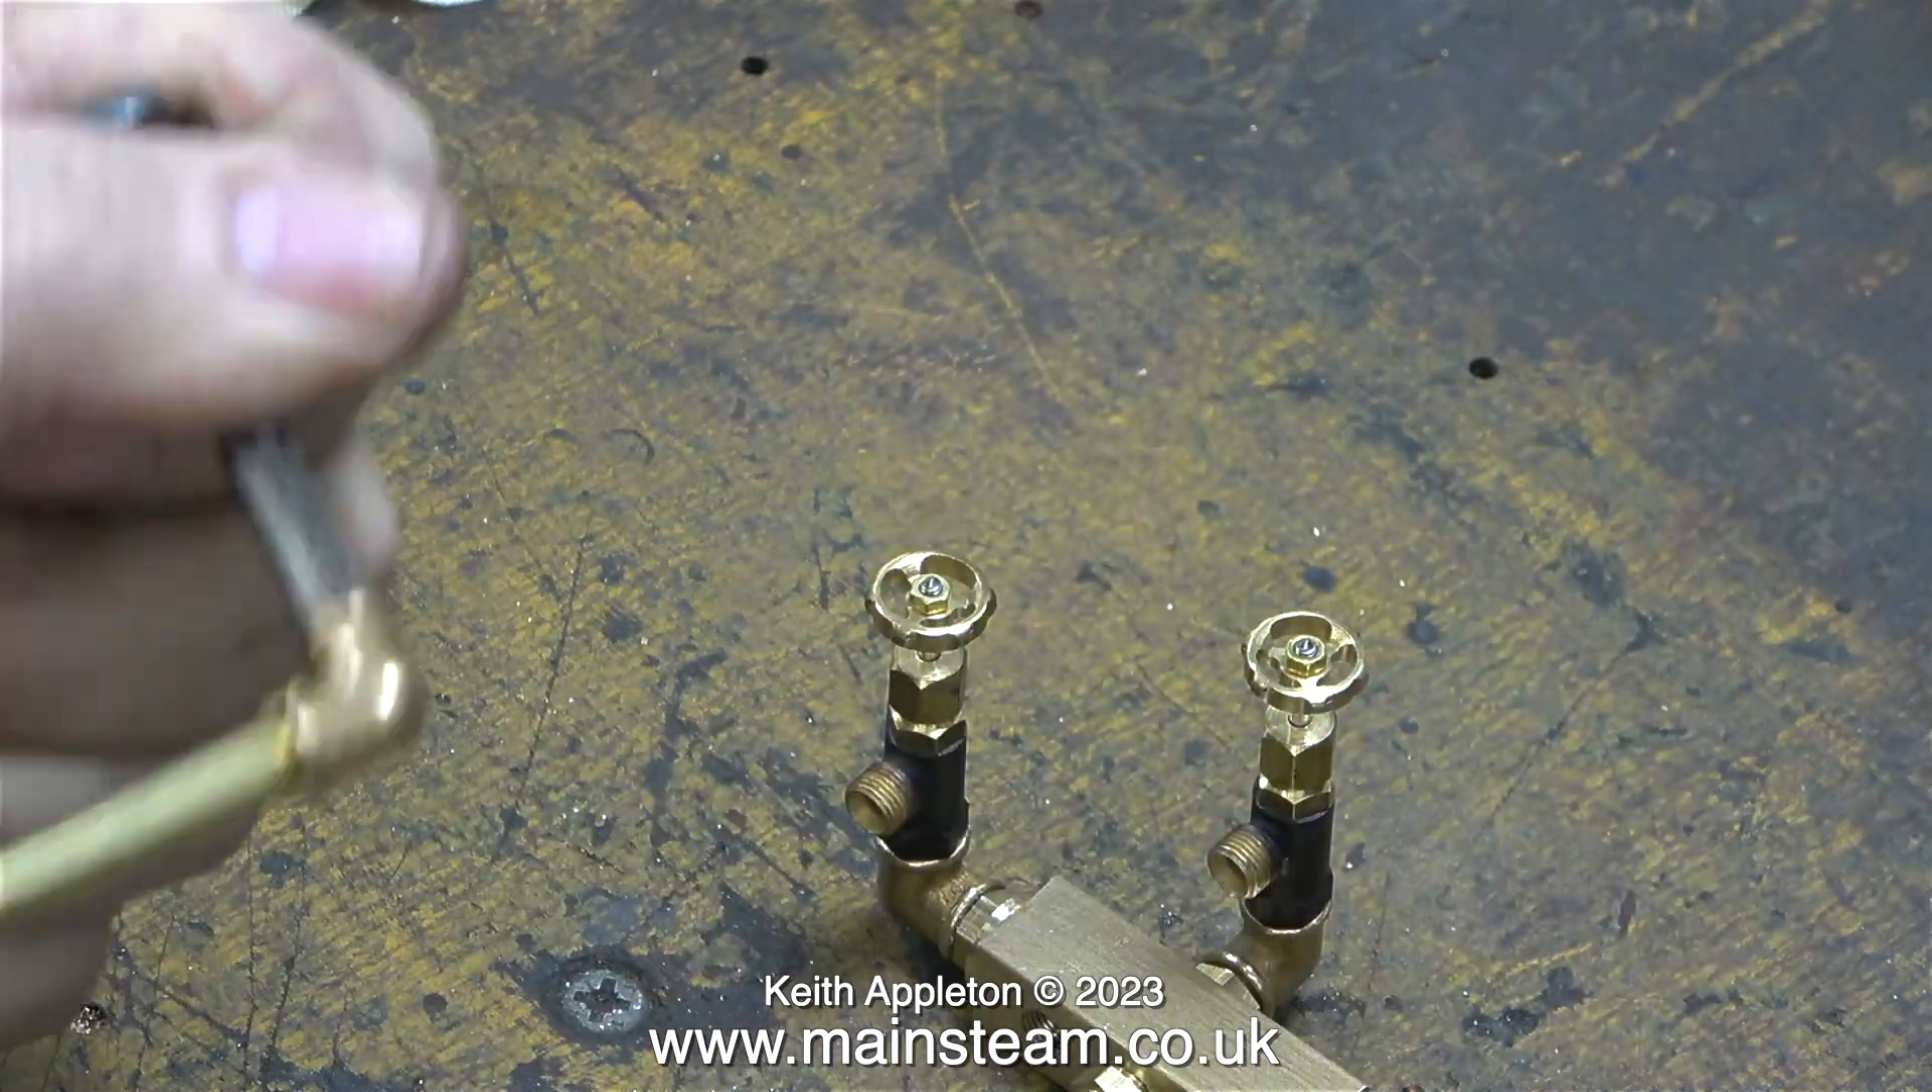Here you can see two taps in position.